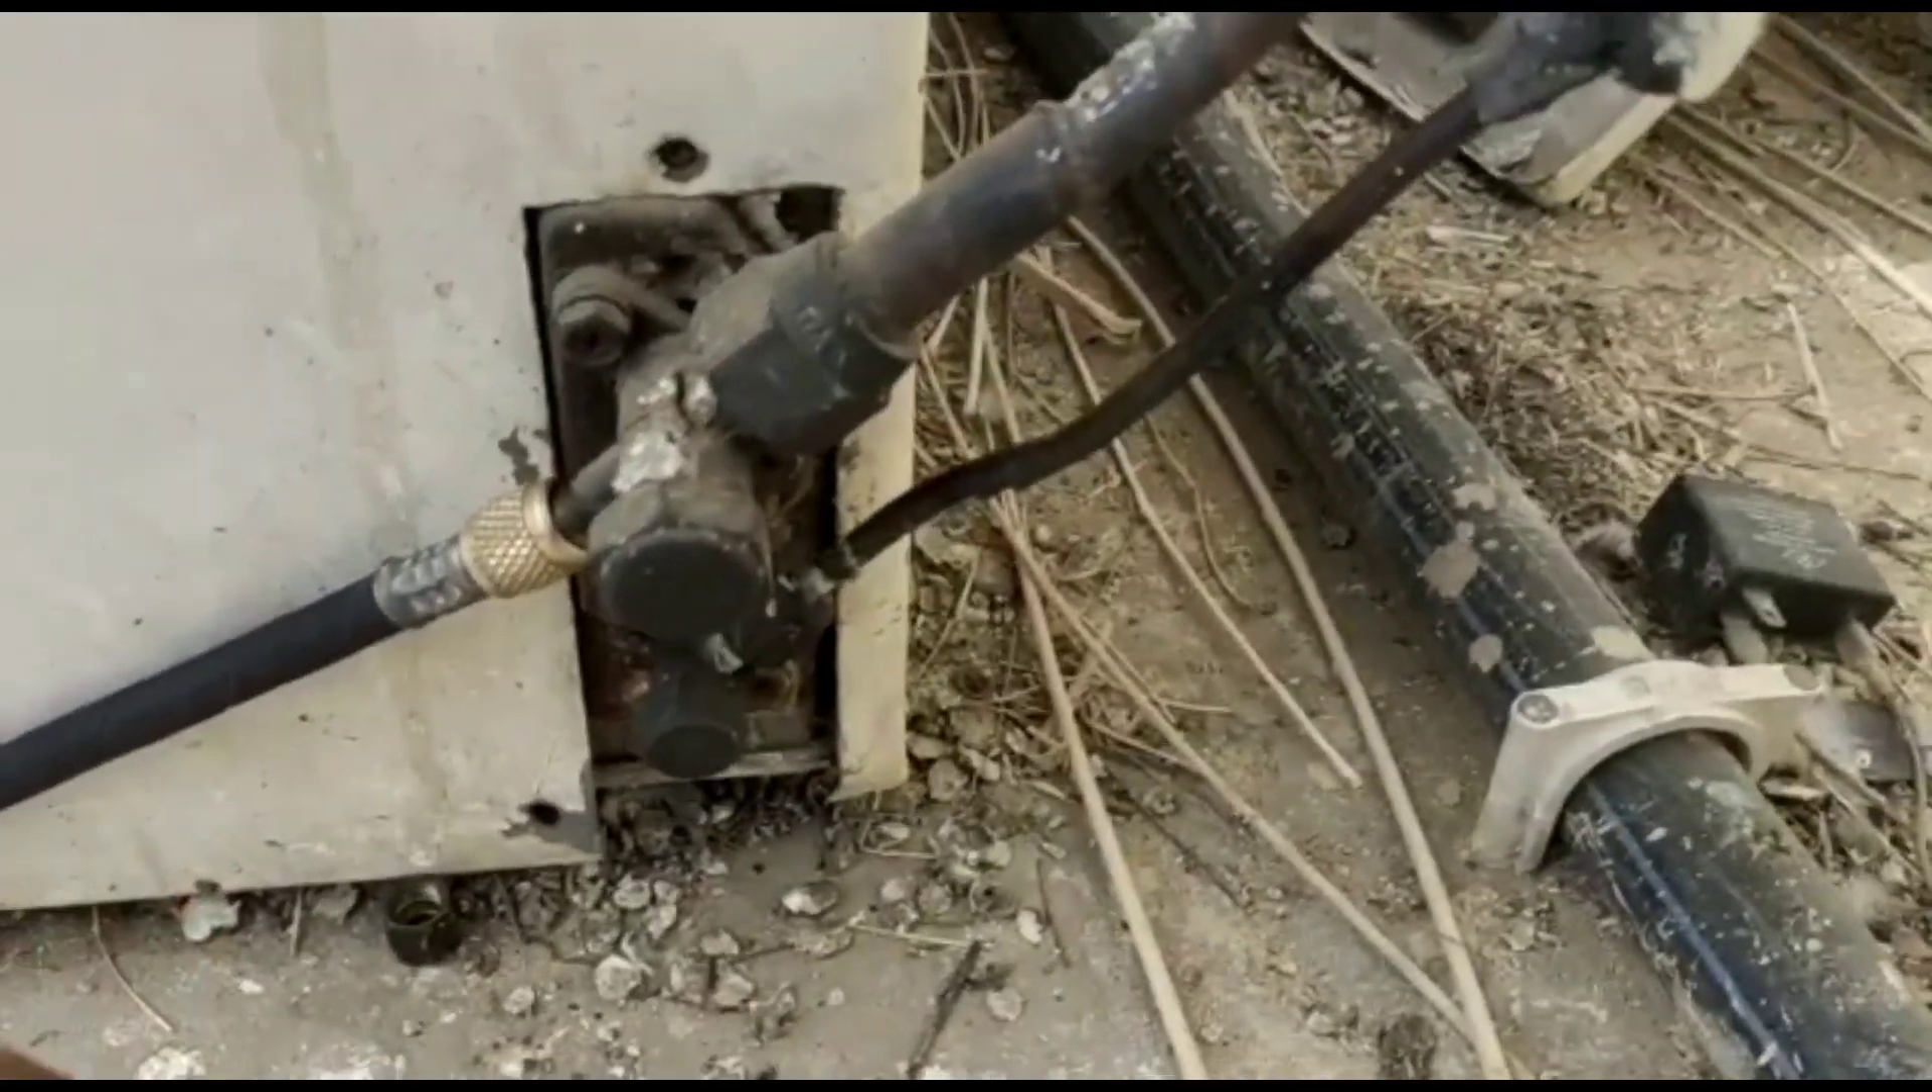یہ وال ہے جس میں ہم نے پائپ لگا دیا ہے گیس ڈالنے کے لئے۔